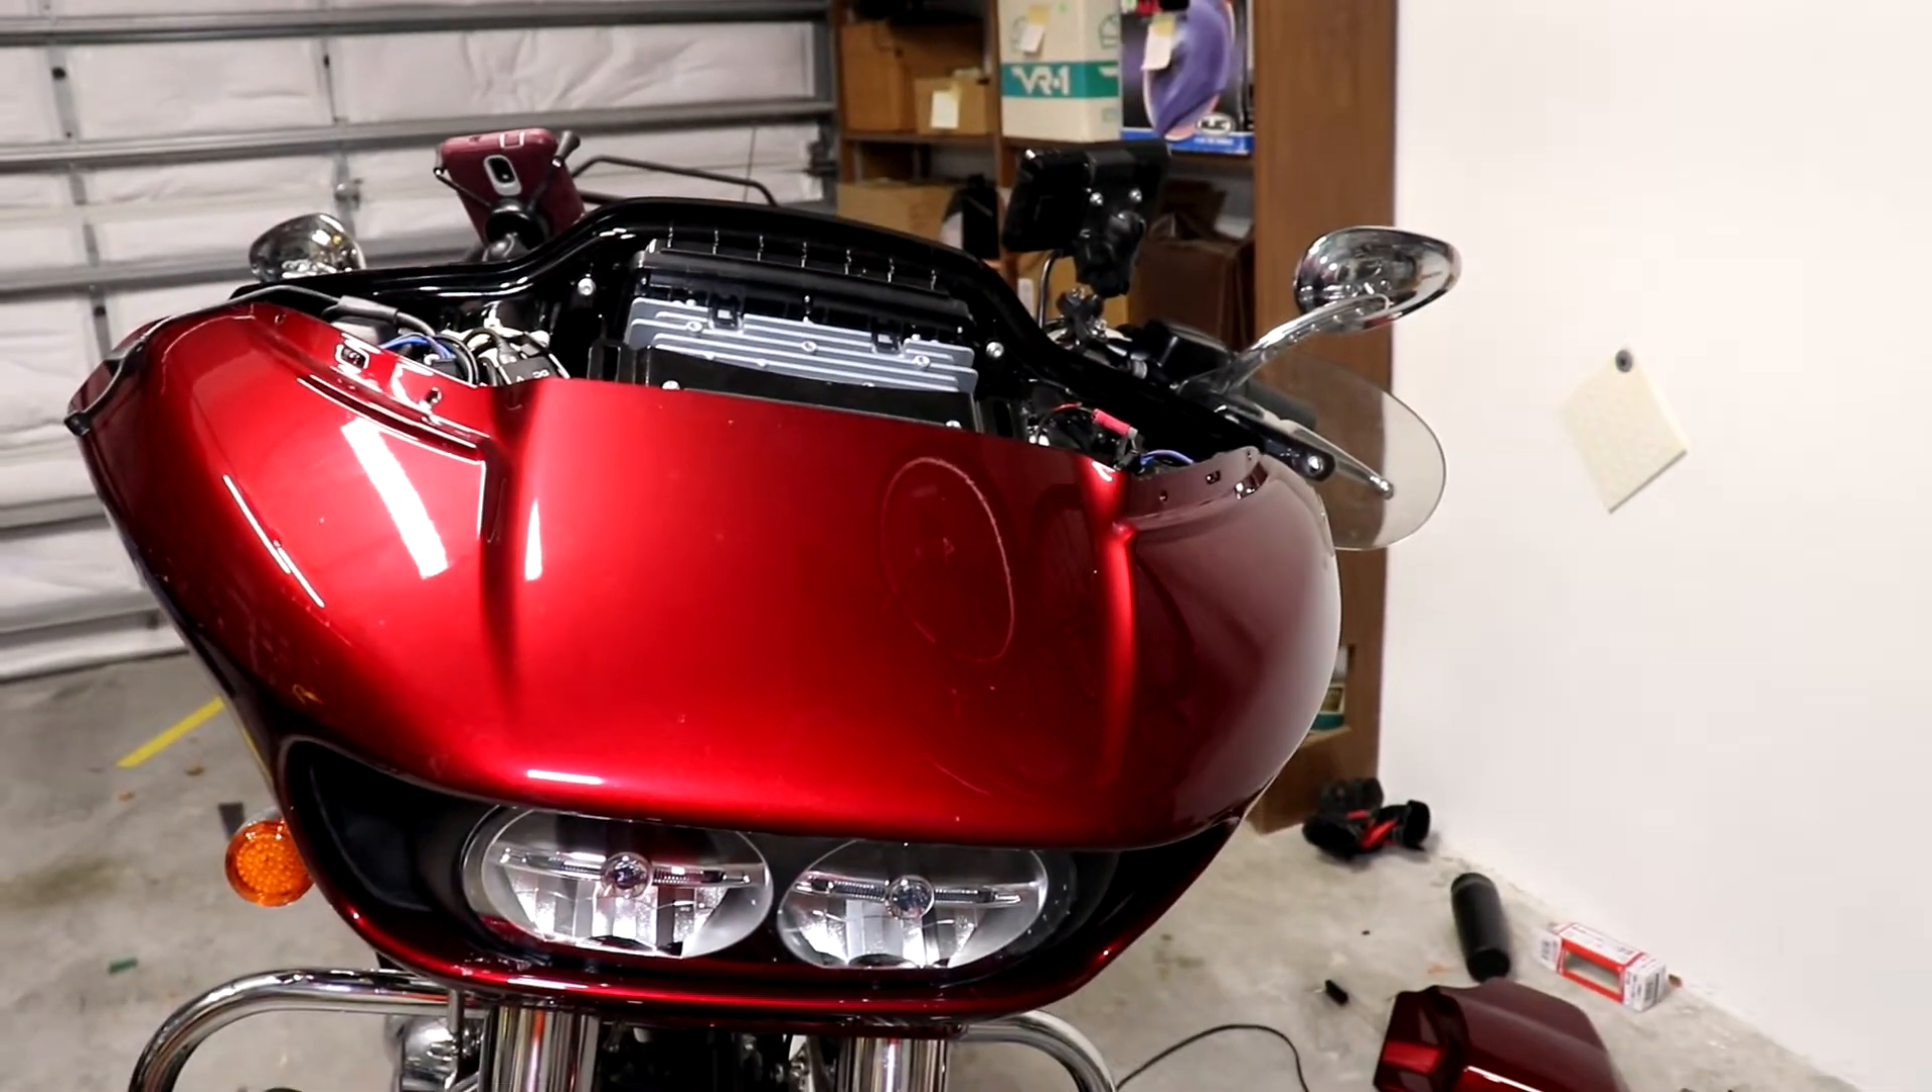Alright, I put the headlight and the fairing back on.